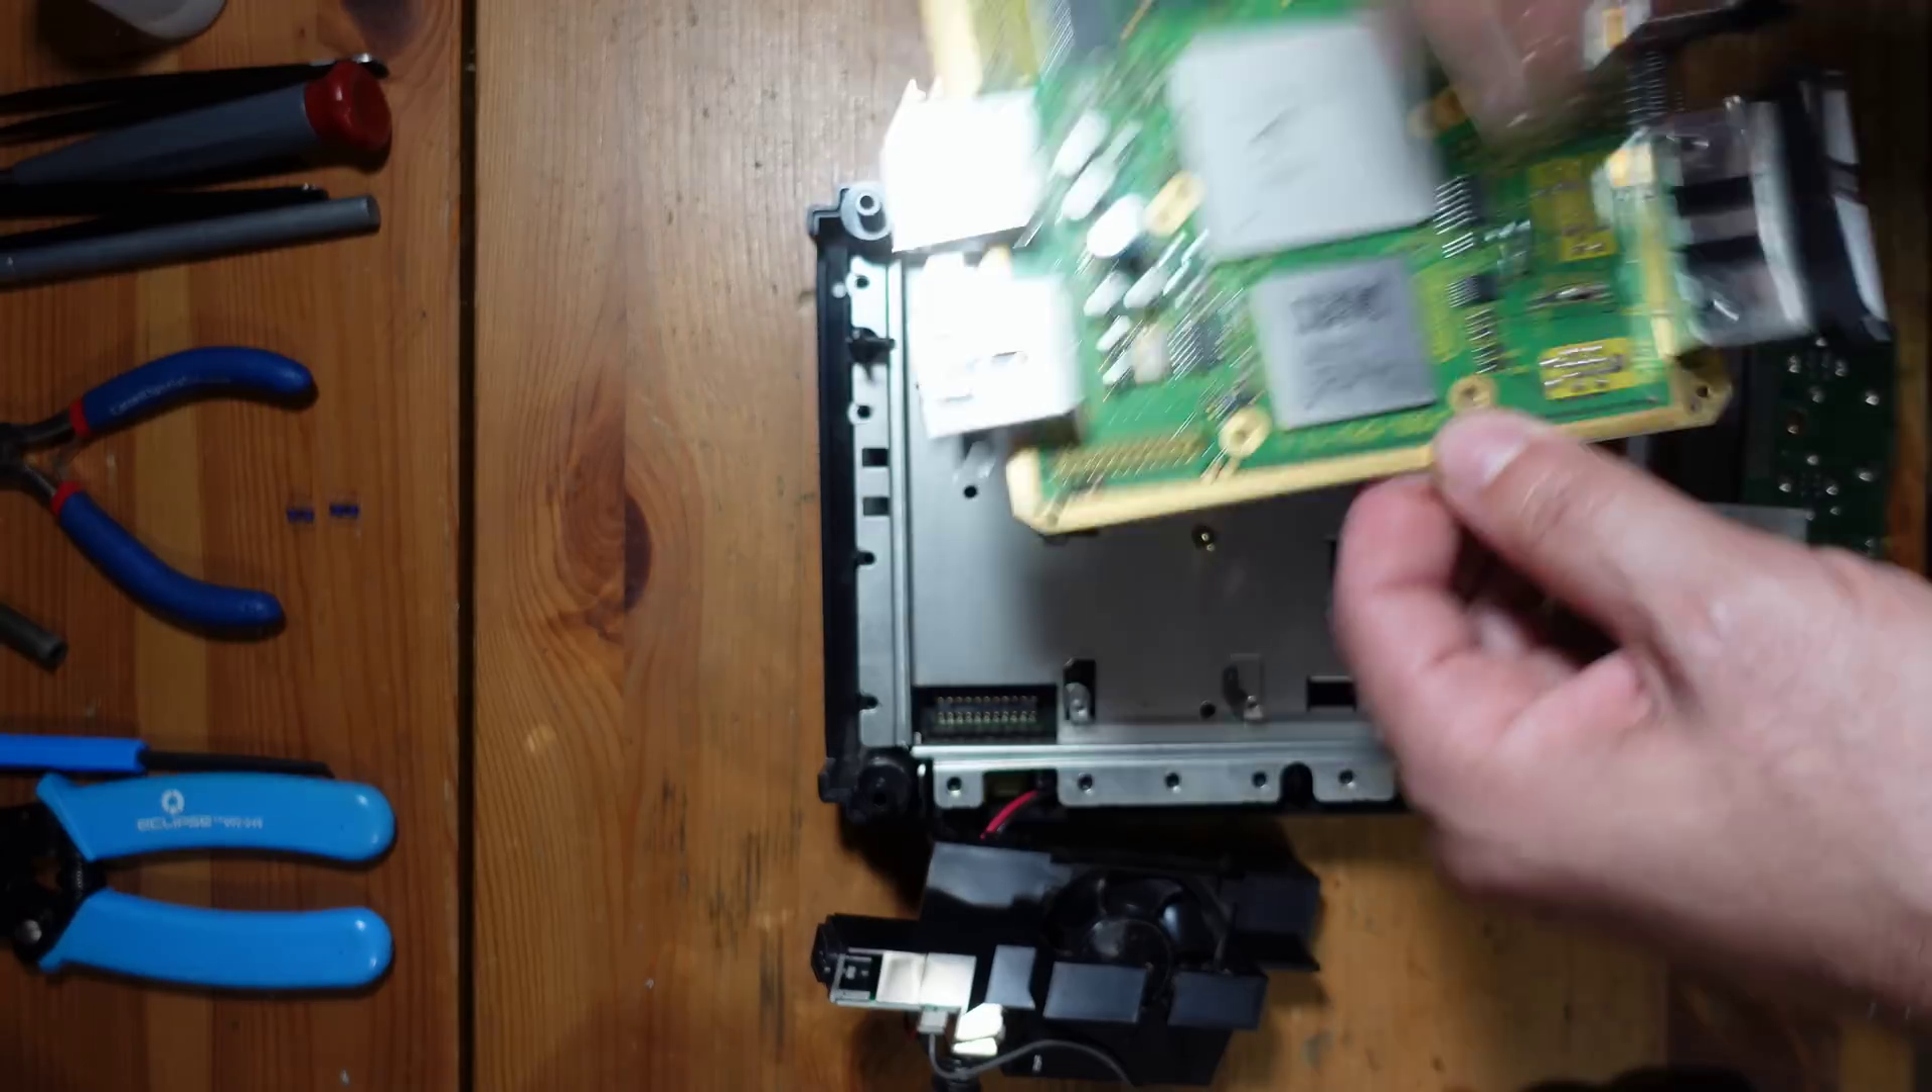And now our motherboard is free.